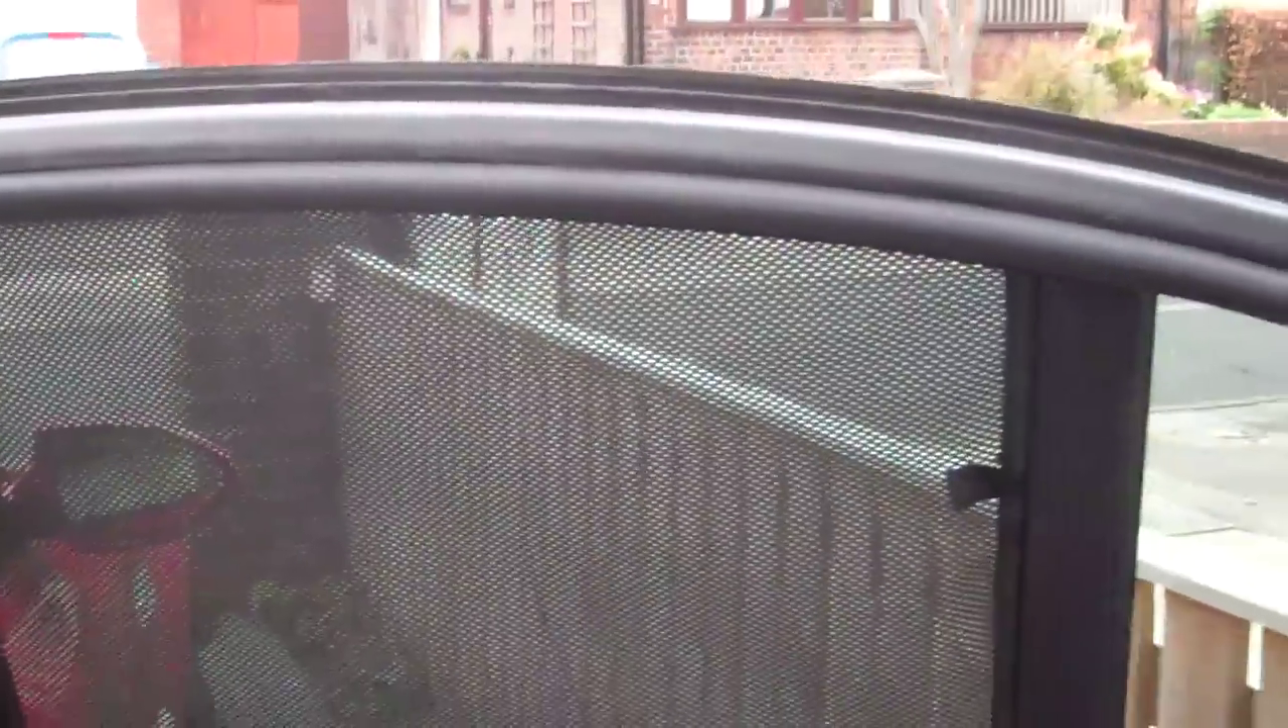That's the side blind in position.